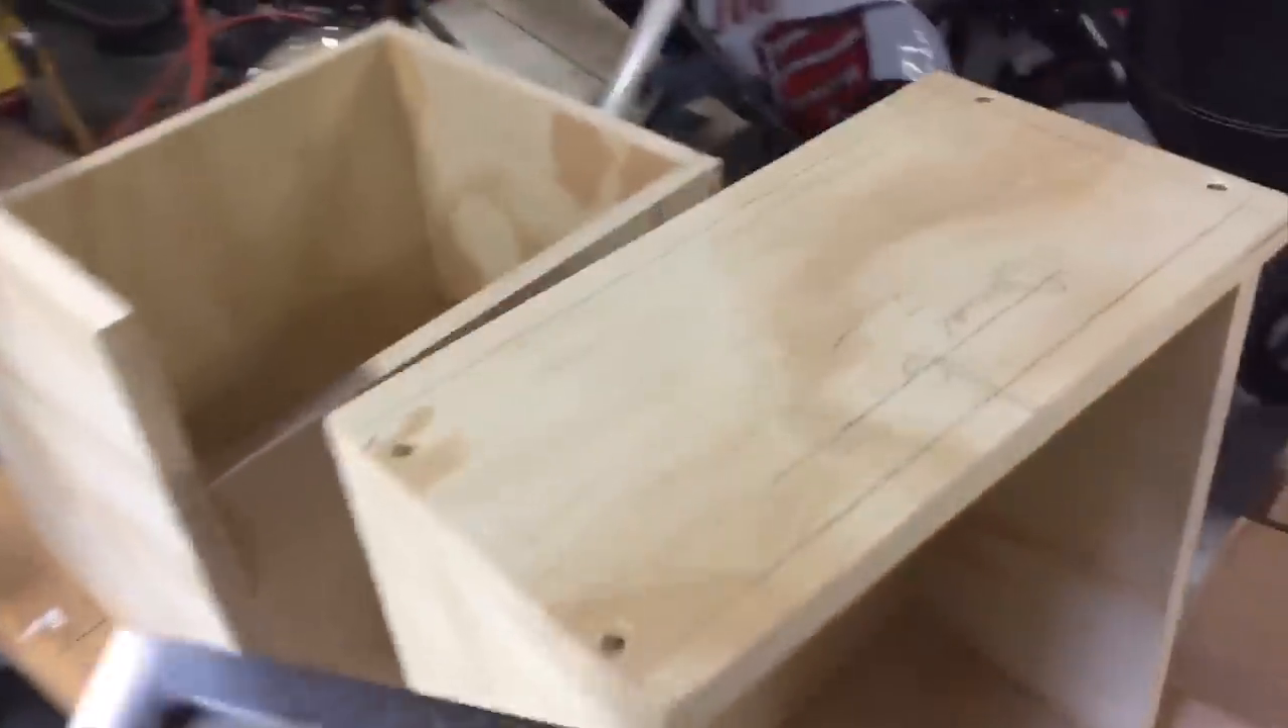So here are my drawers that we've basically put together.